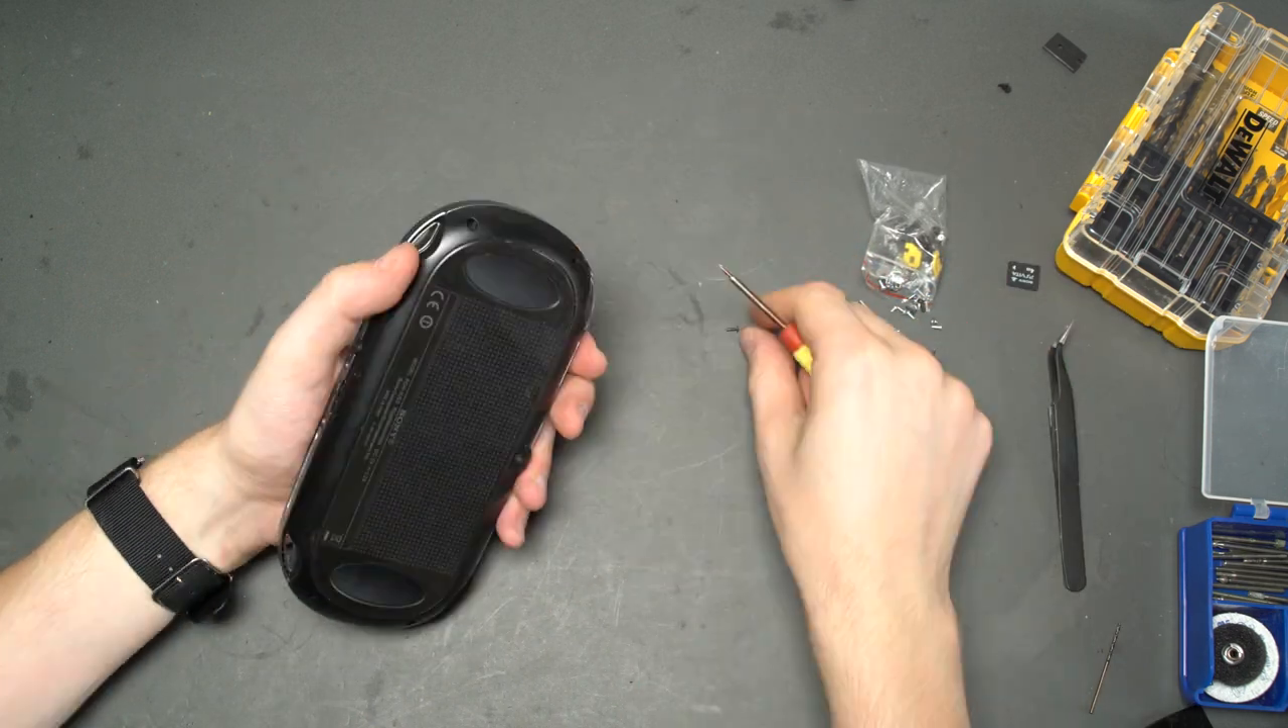Finally, I got the rear panel back in place.